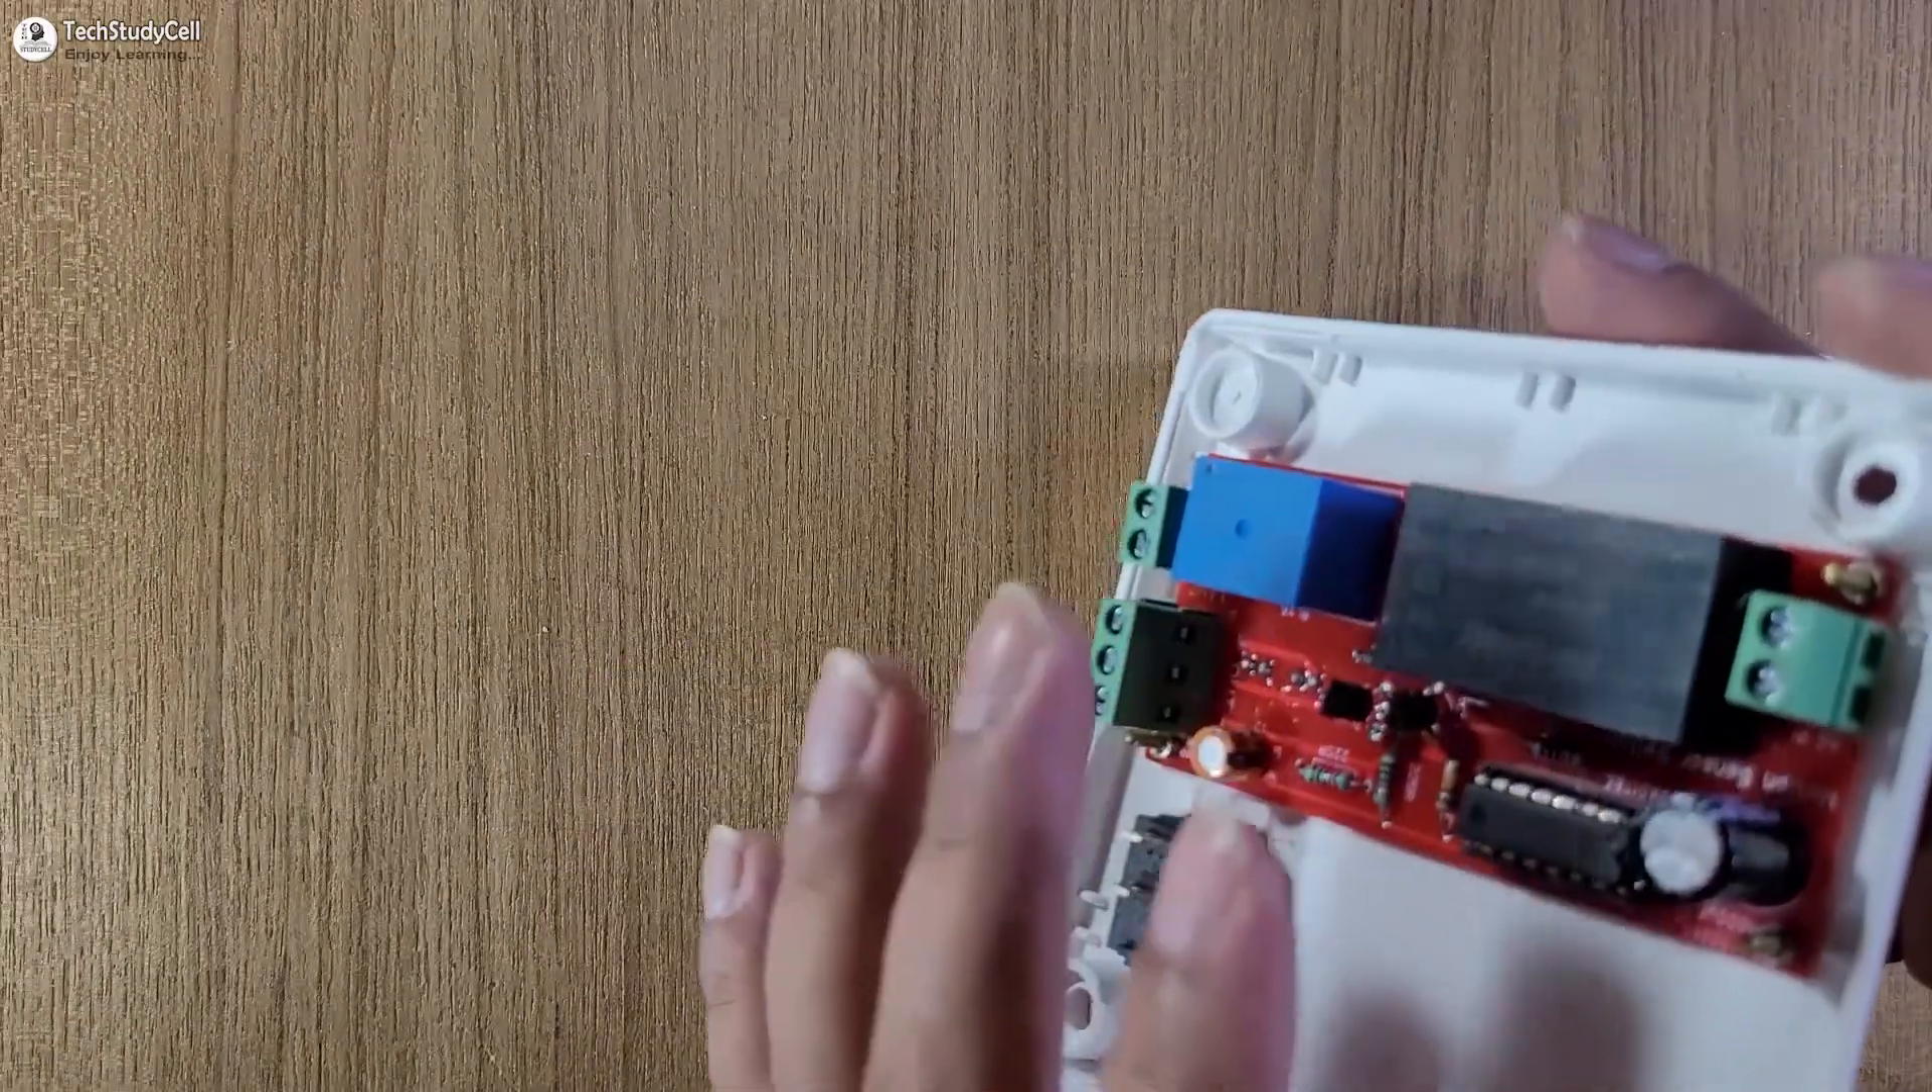So here you can see I have placed the PCB inside this box.